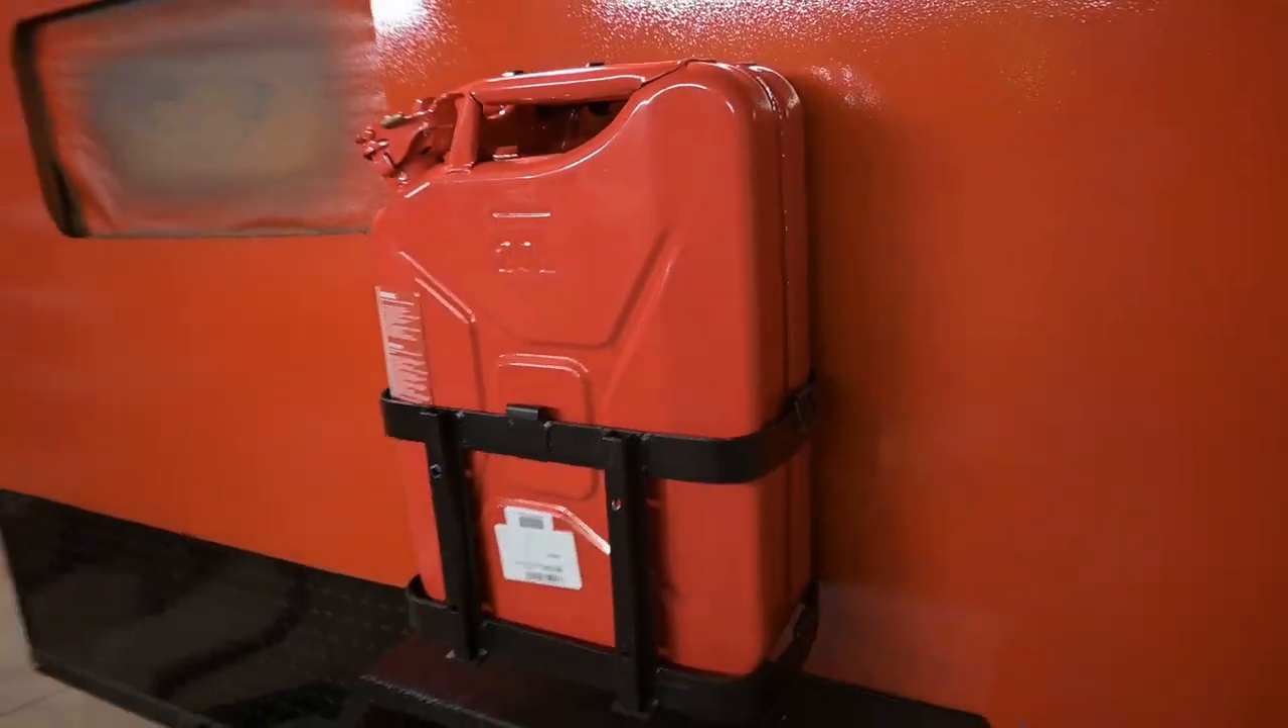We got a jerry can mounted.